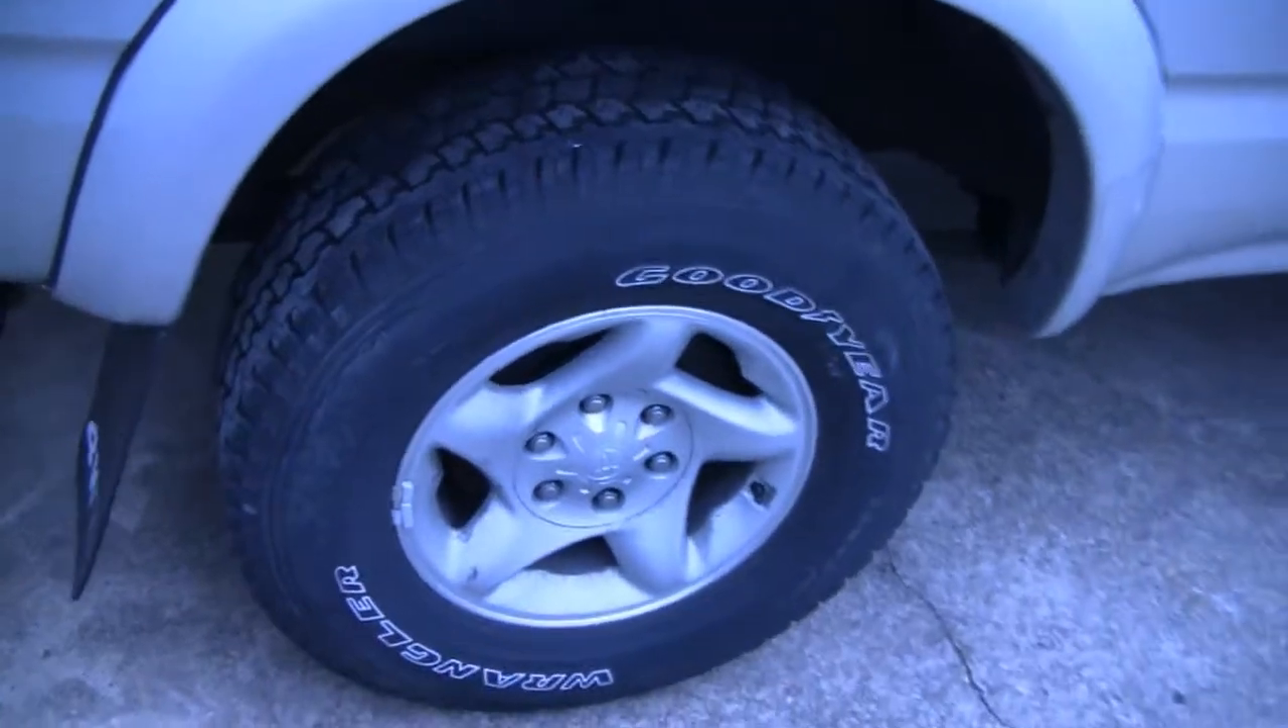Got the tire on. I filled it up with air. Got the right, correct pressure in it.